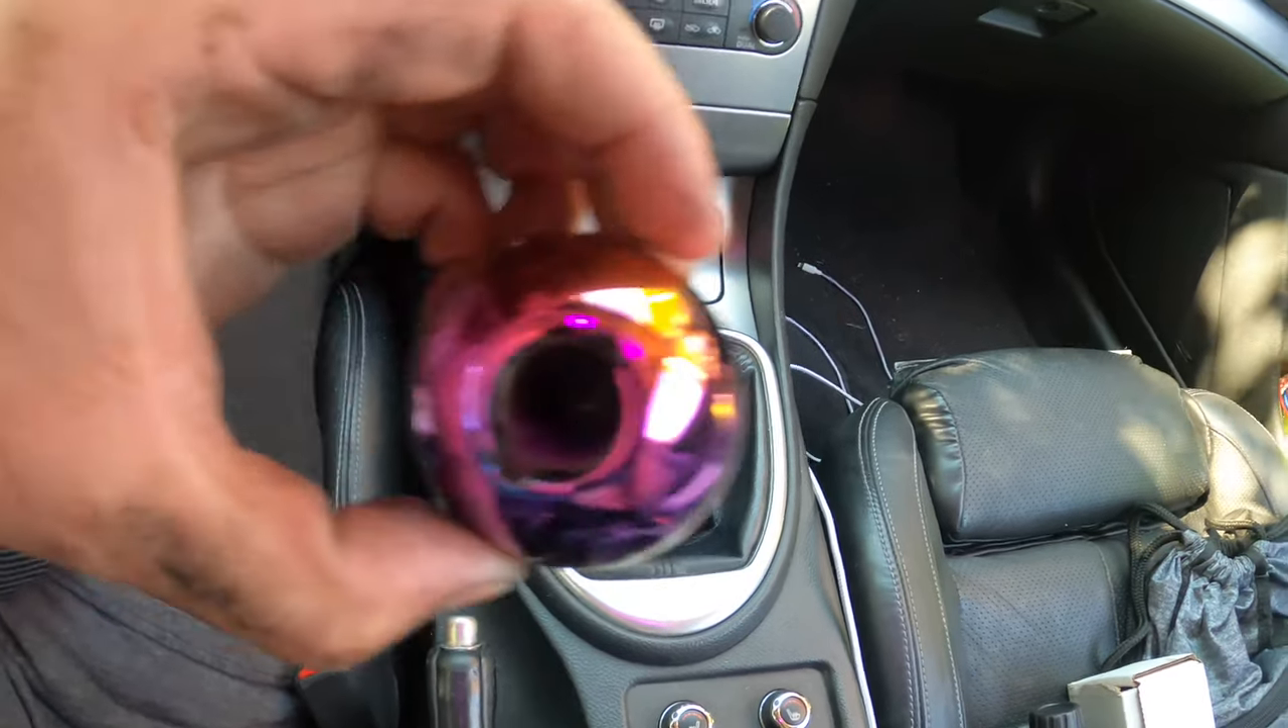Everything is done the only thing that is not done is that I haven't put on my new shift knob.